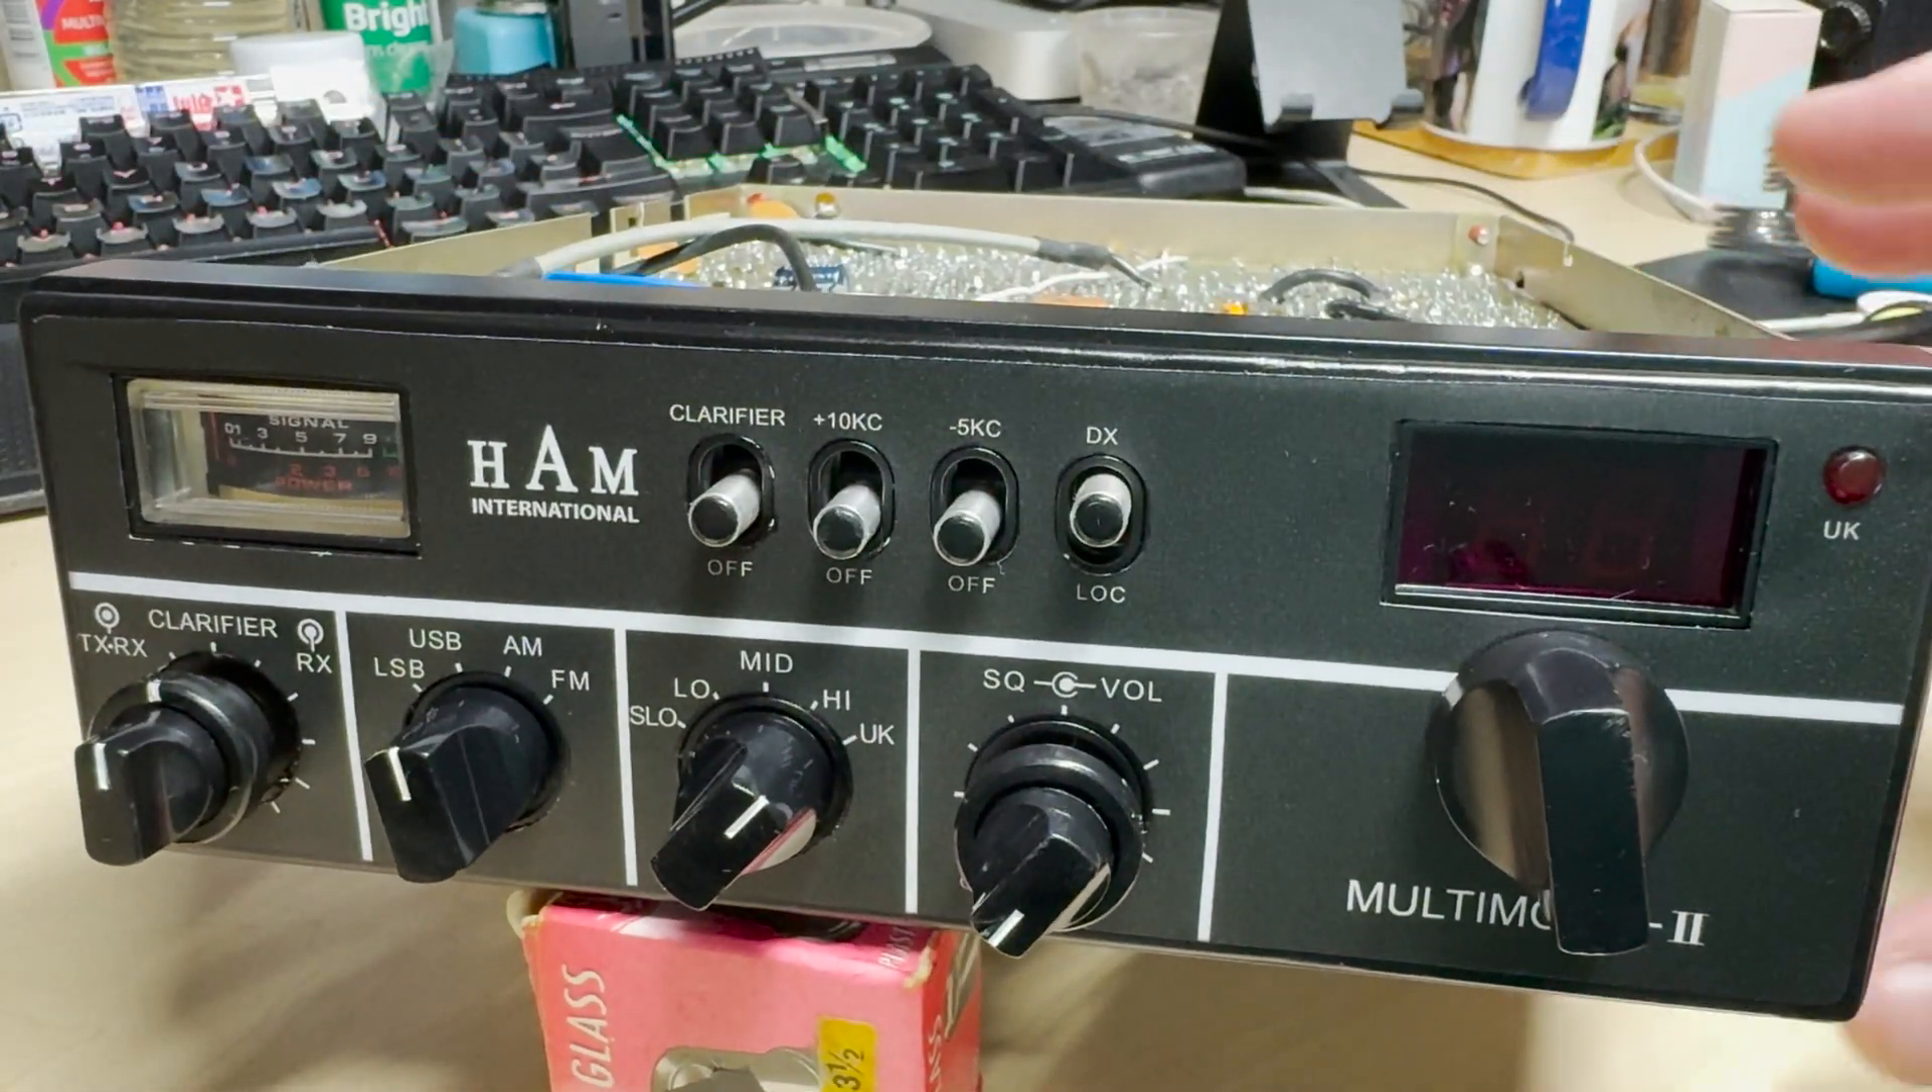We've scrounged some knobs as well so we've got a full set of knobs on there.